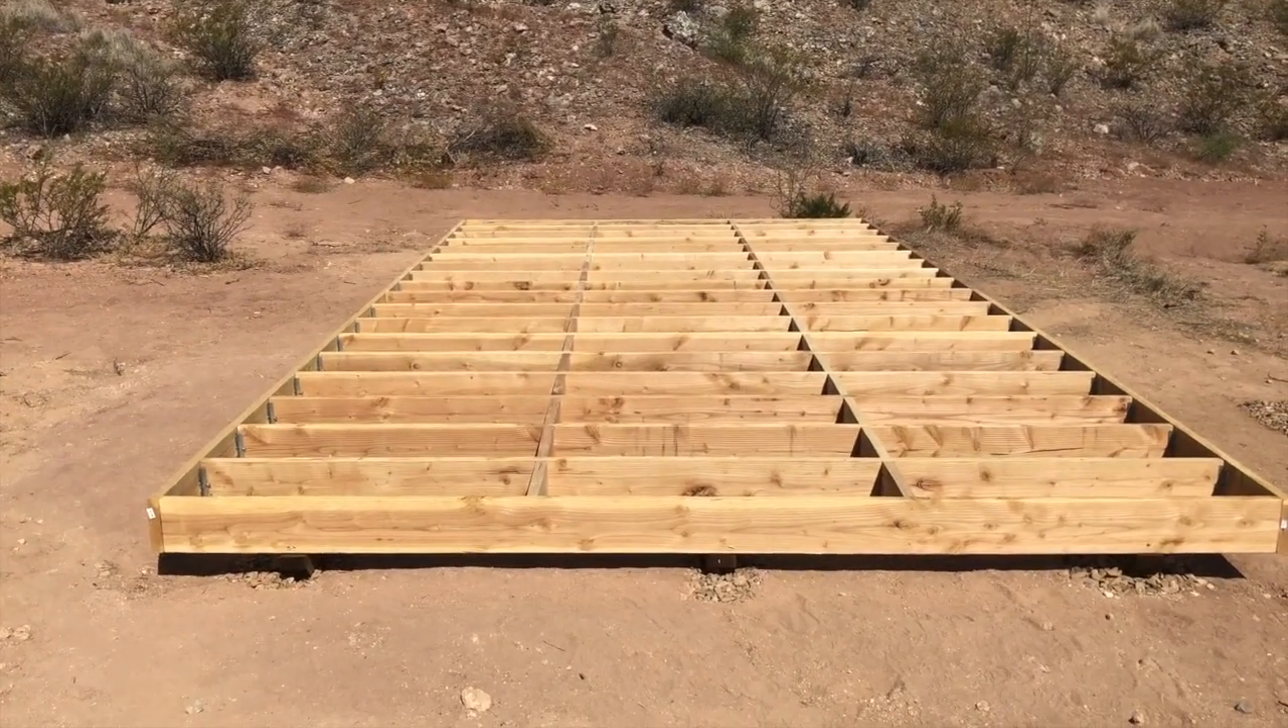Okay so here we are with the full joist system complete.